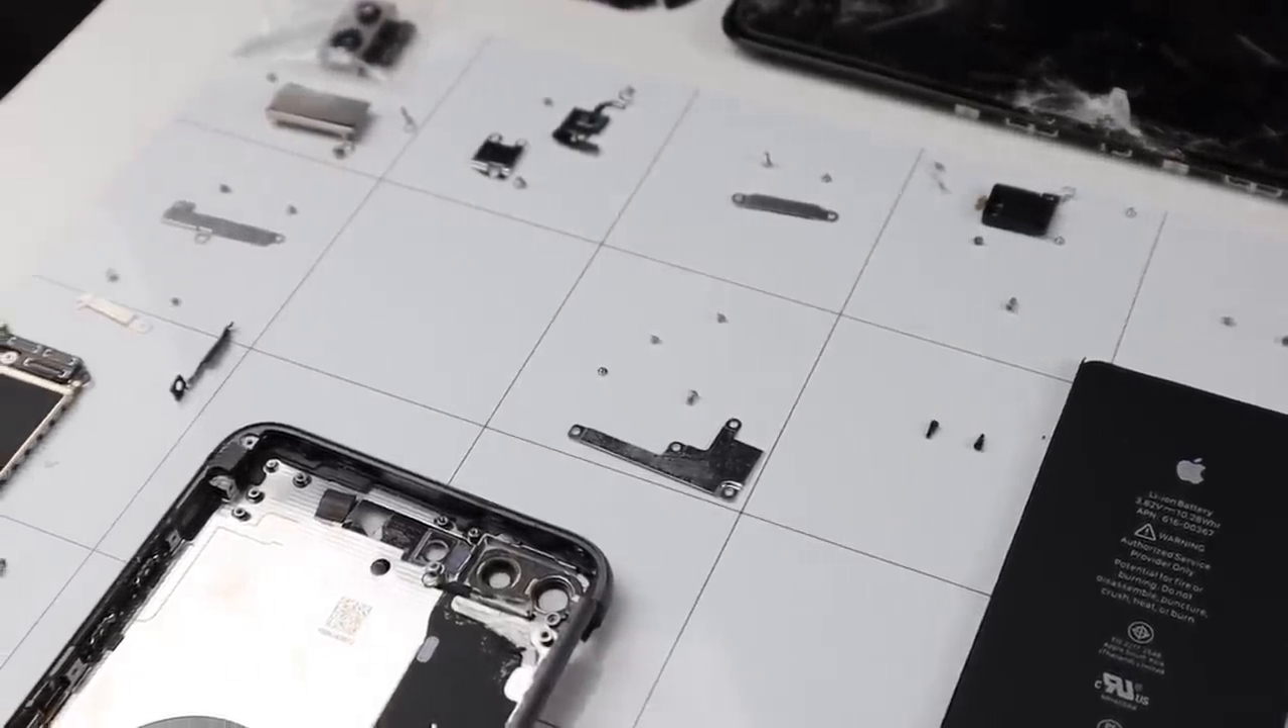With that now done, the iPhone is completely empty and we have an abundance of parts on my desk.